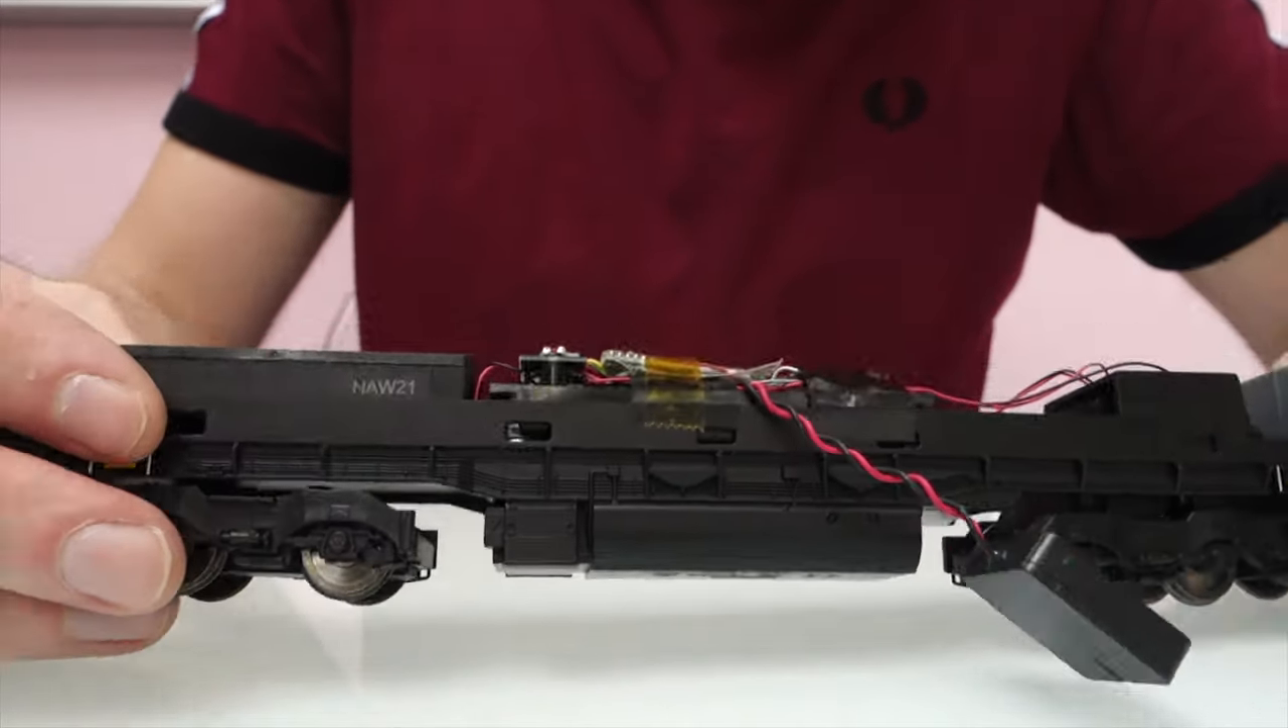This speaker I've not attached yet because I'm going to attach it to the inside of the roof.